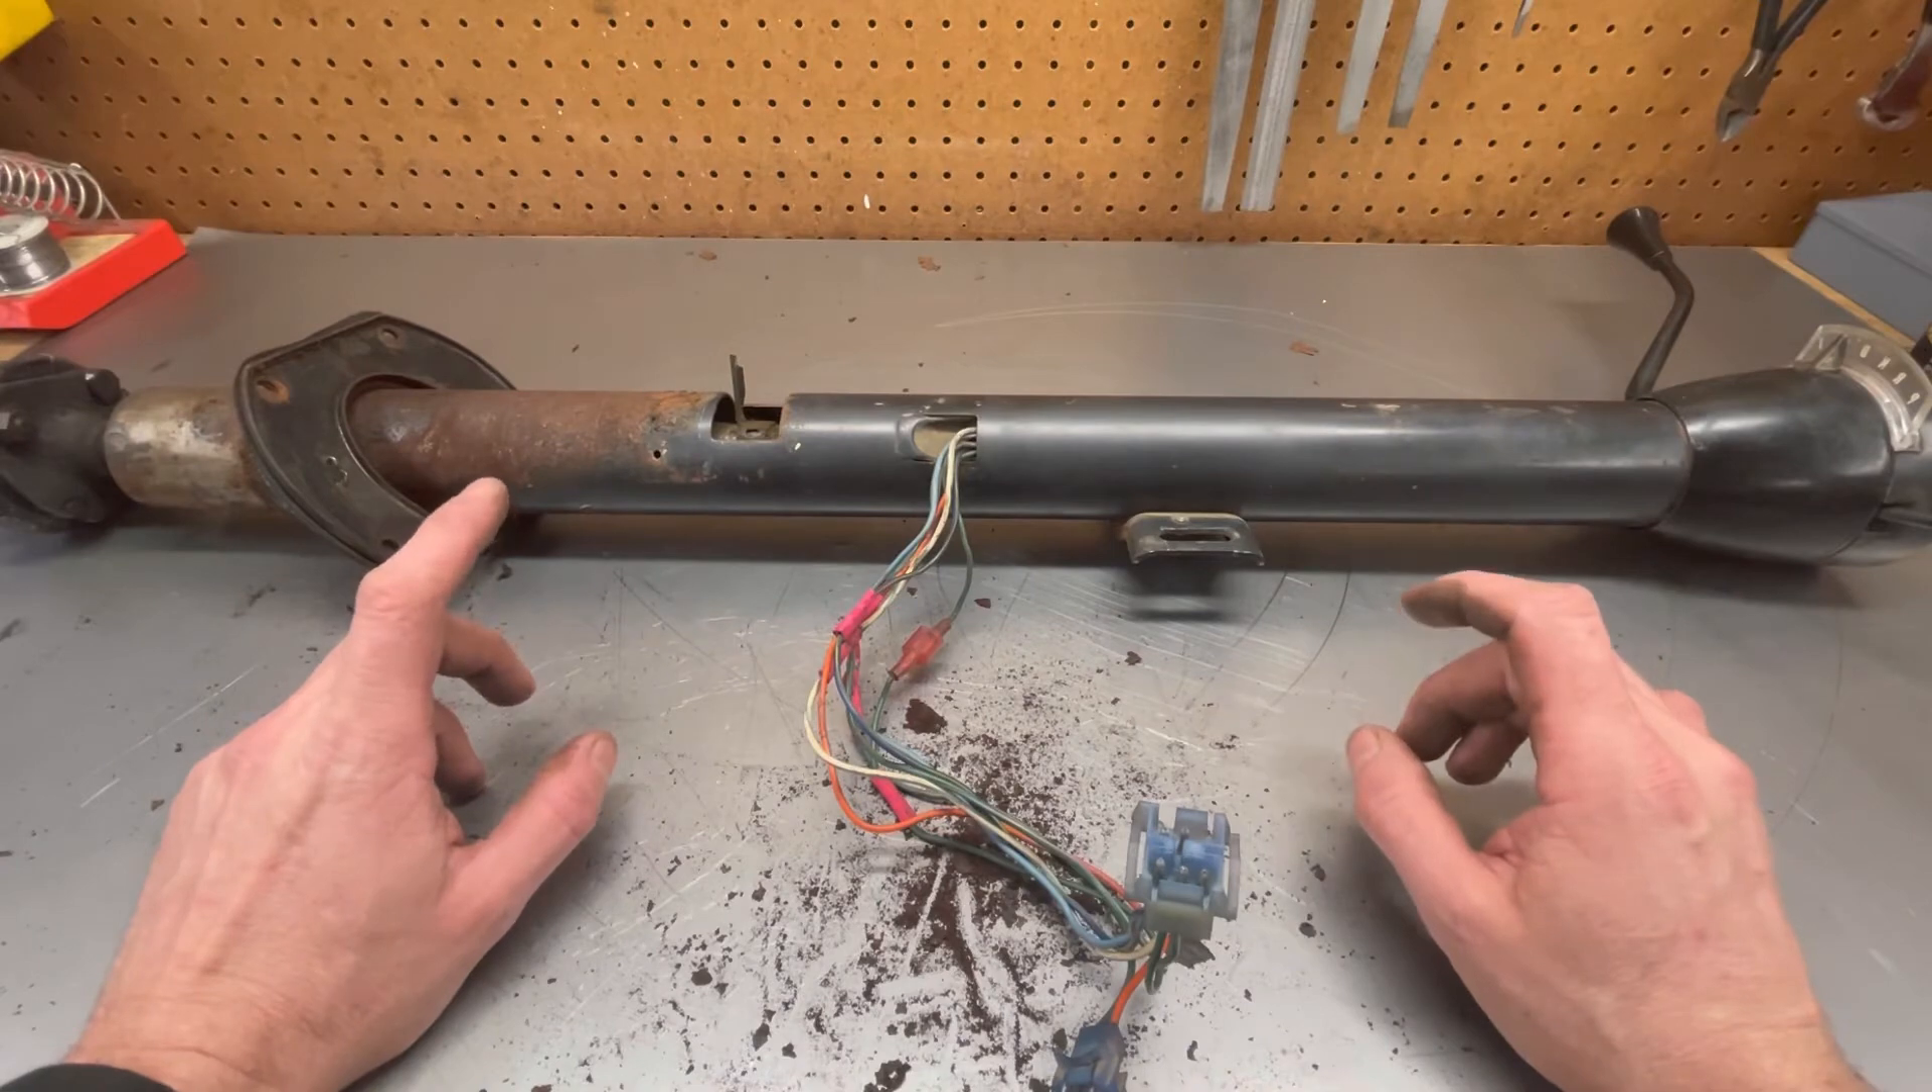So i got the steering column pulled out of the 68.